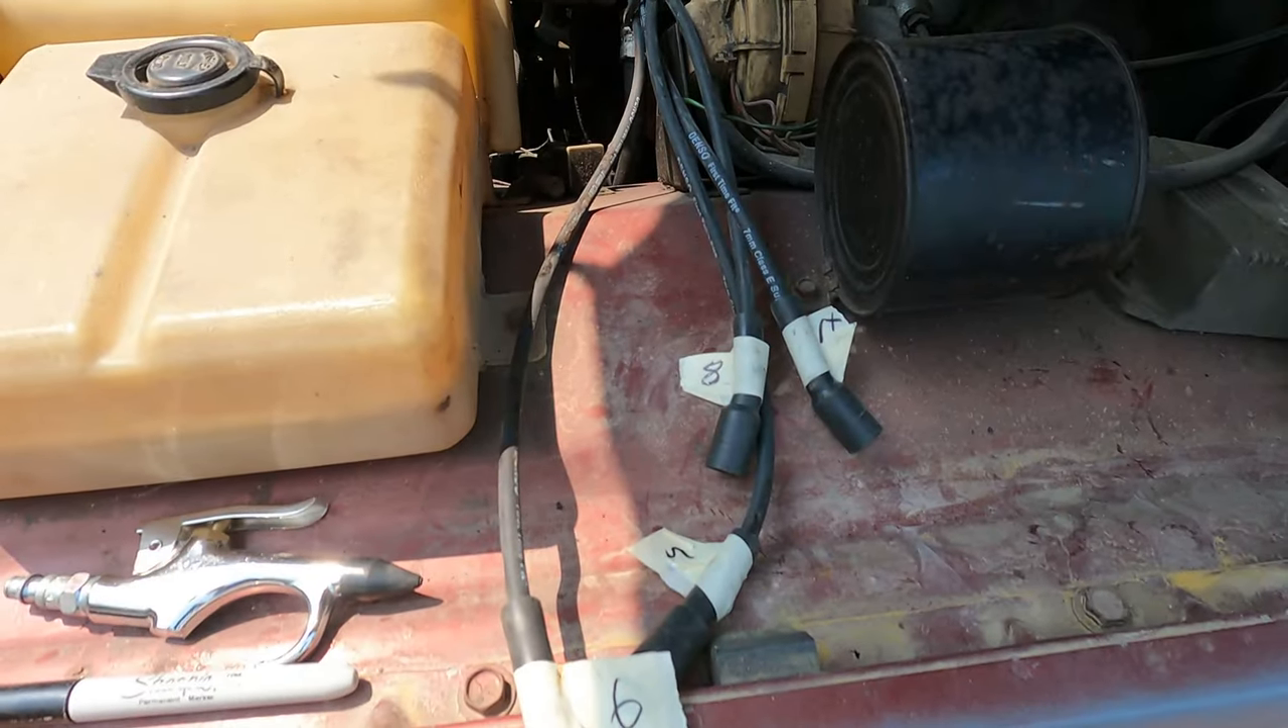So as you can see here on screen, I removed all the plugs, all the wires, and labeled each one of the wires.